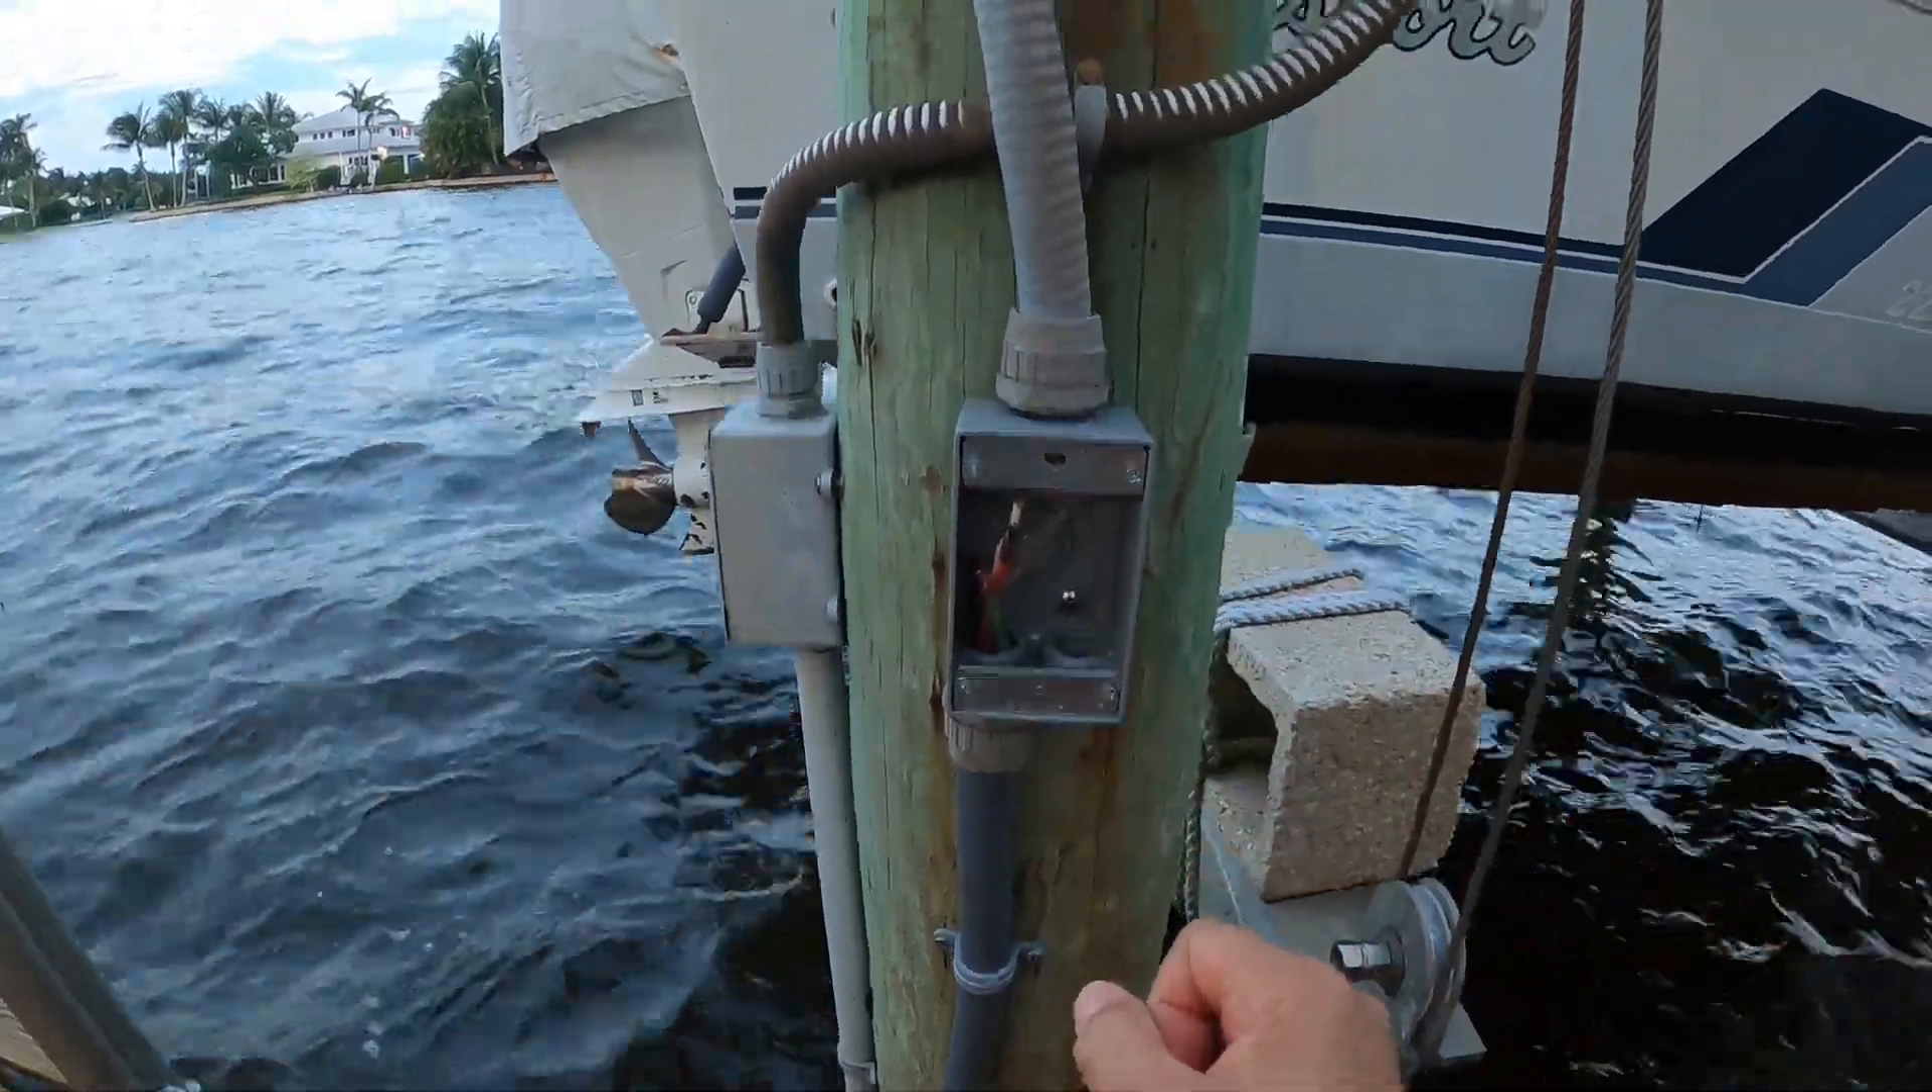You see the box is now in perfectly. Liquid tight on the top. Liquid tight on the bottom.